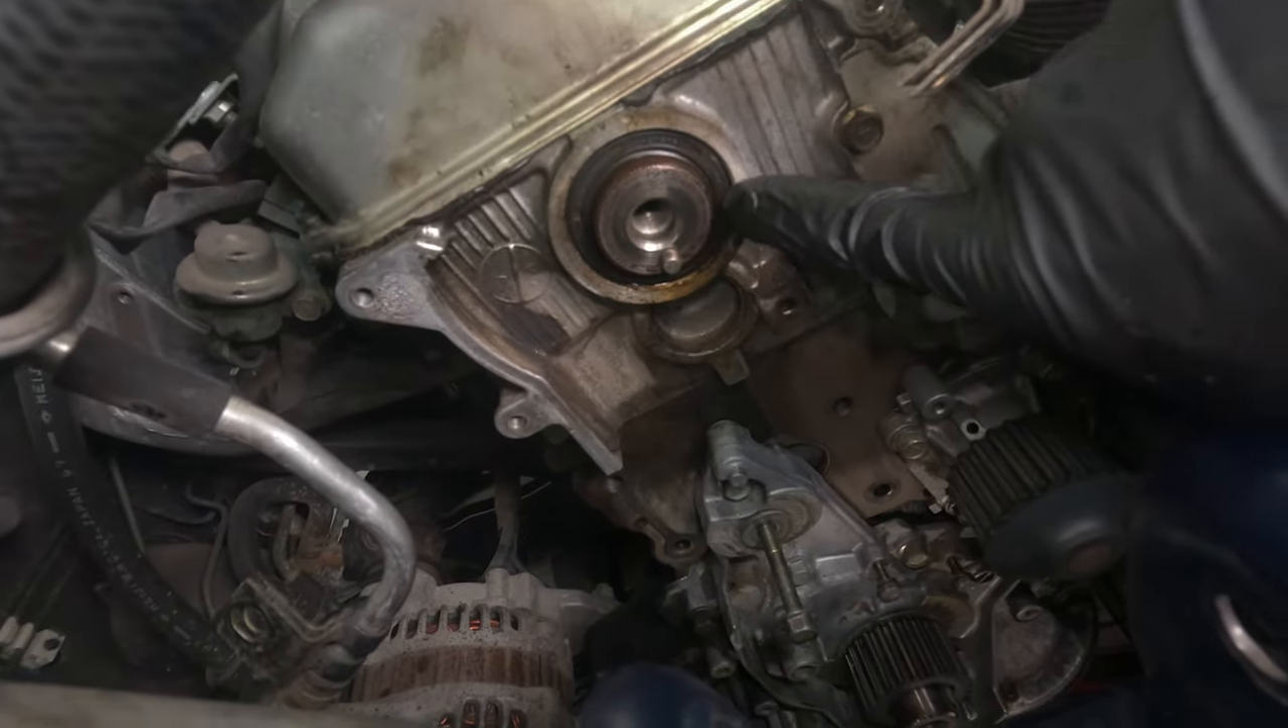This is the camshaft with the pulley removed.